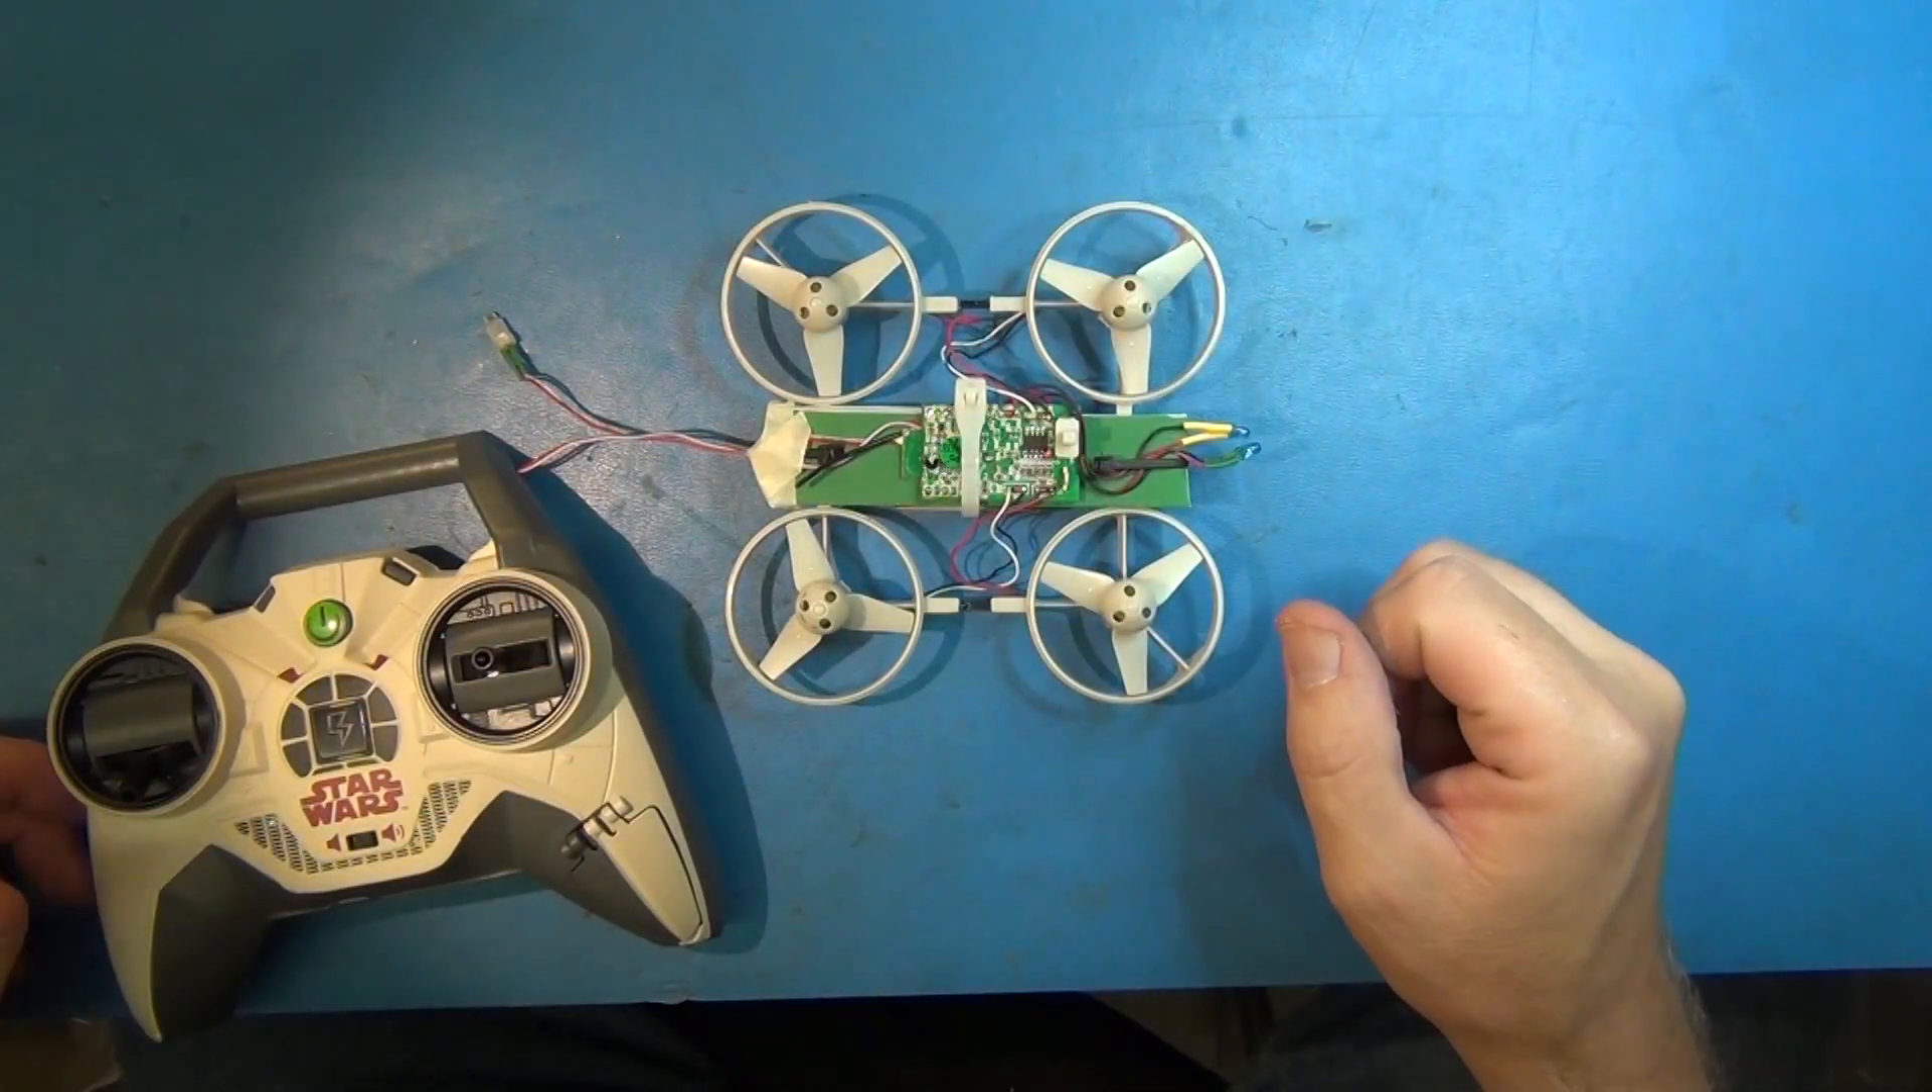Okay, we got the brains of this thing wired up to some construction board here, and we'll see if she'll take off before we go looking deeper.